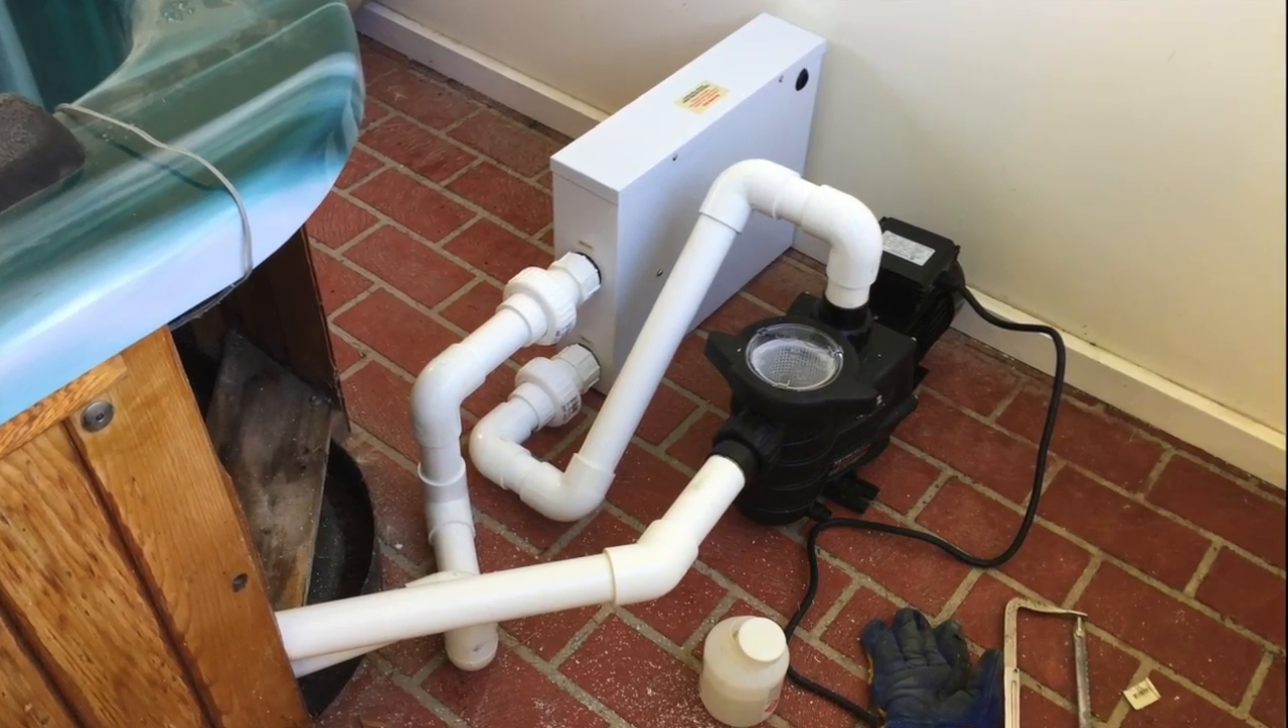So there we have it, the heater and pump are plumbed in, right where the customer wanted them, out of the way, and nice and neat.